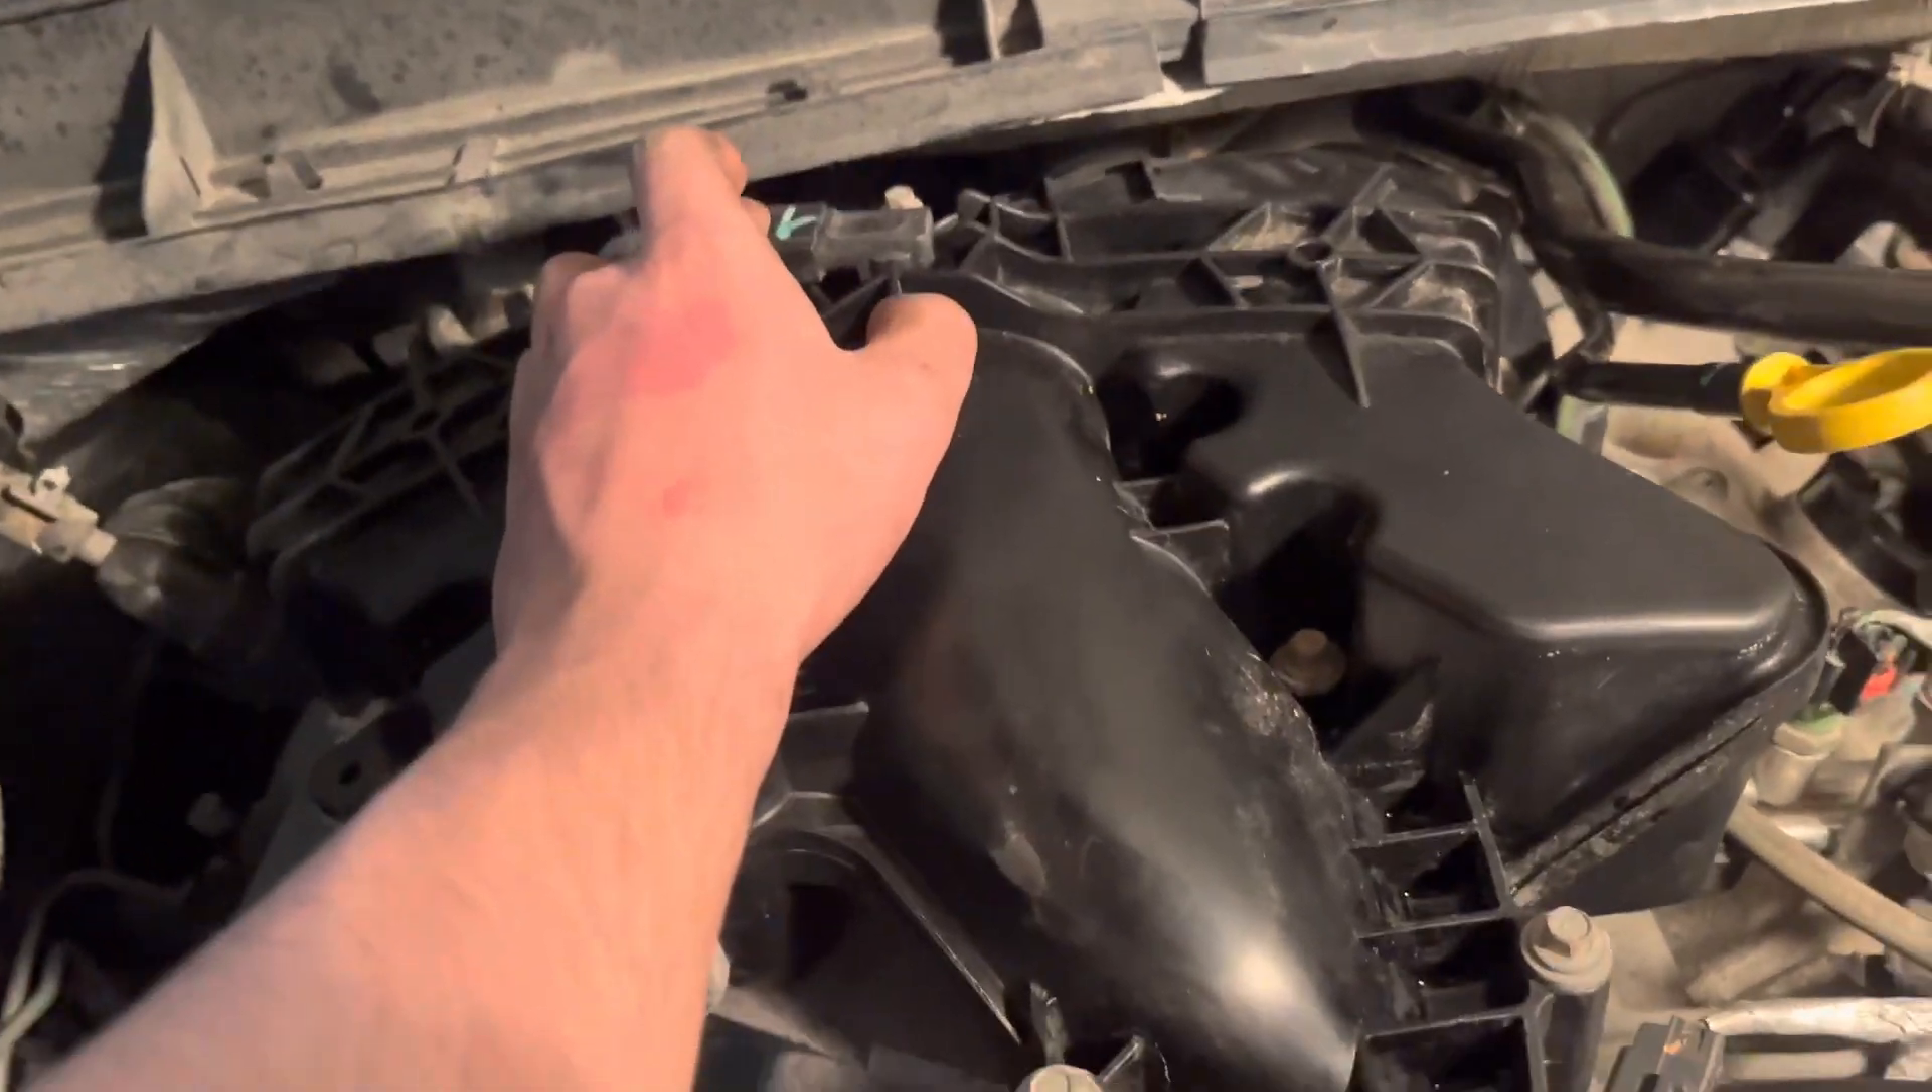As you can see. Now I have my plastic upper intake in.